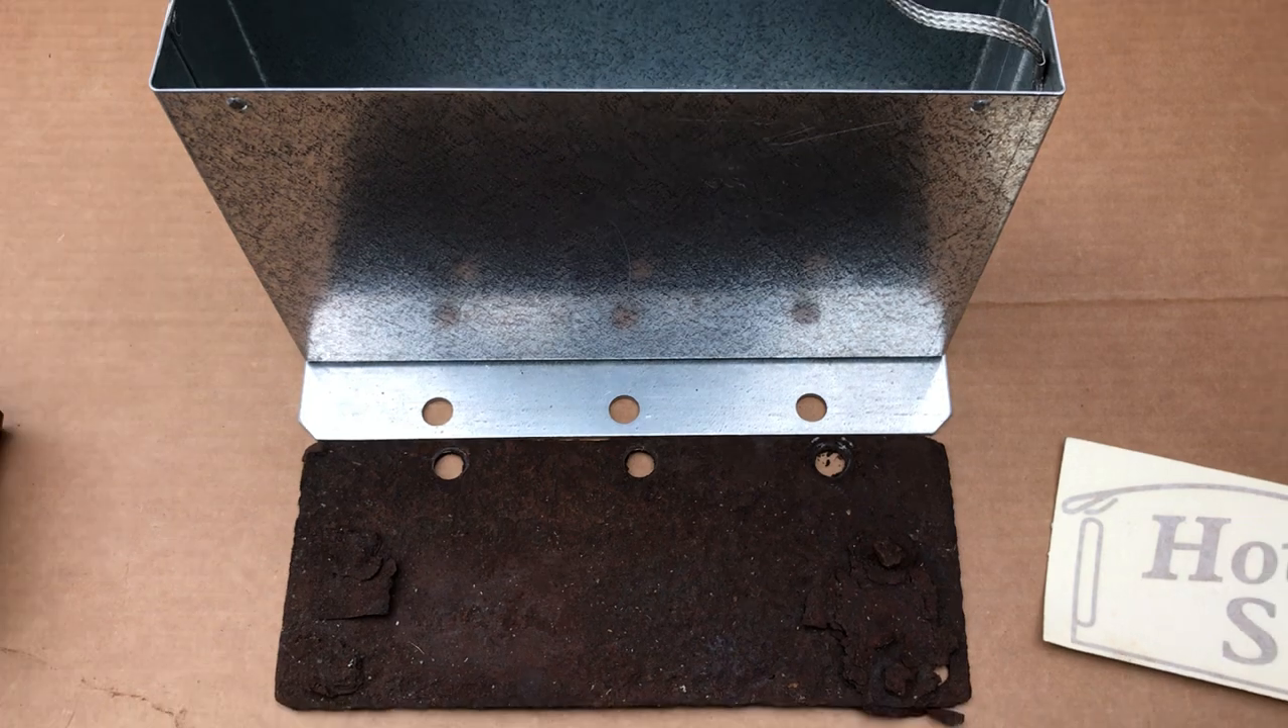But, as you can see, the holes do line up, and it's the same size as a, appears to be a faithful reproduction of, of the original.